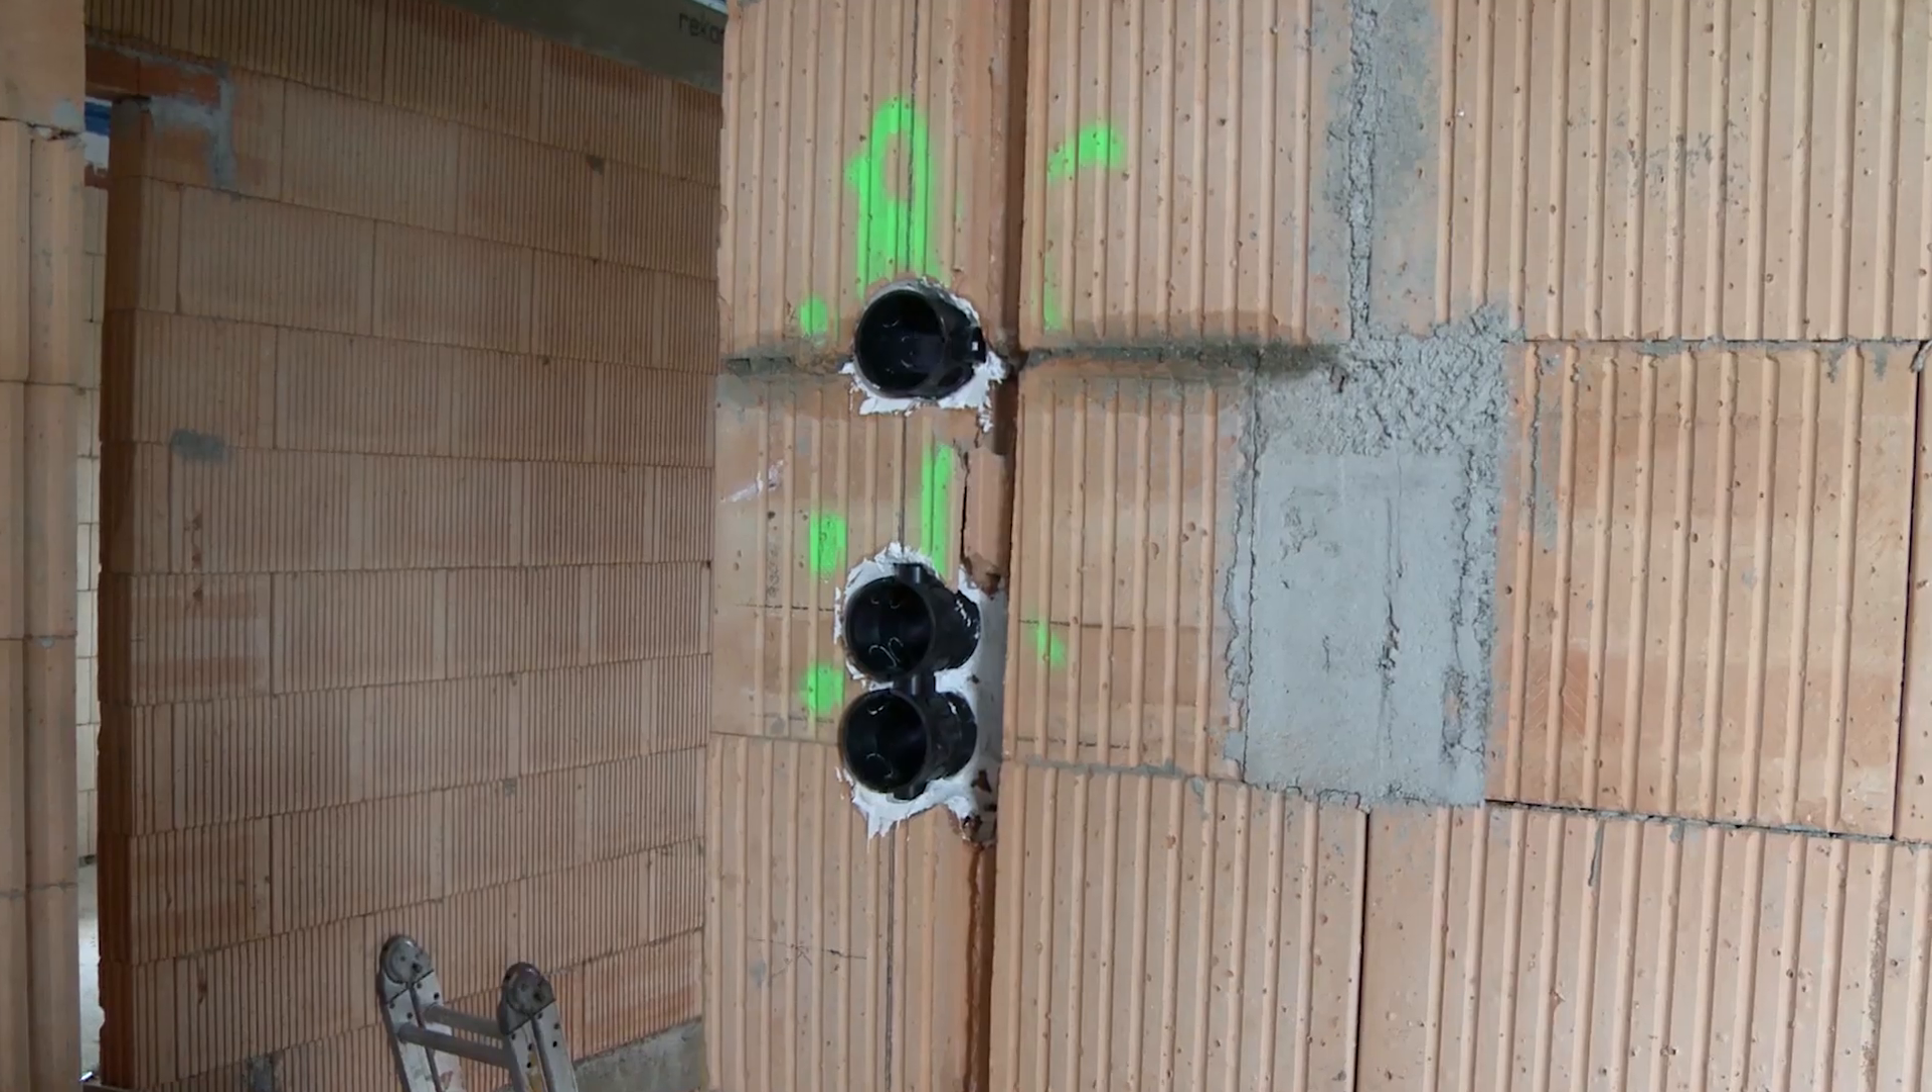Everything is great the boxes are in place.